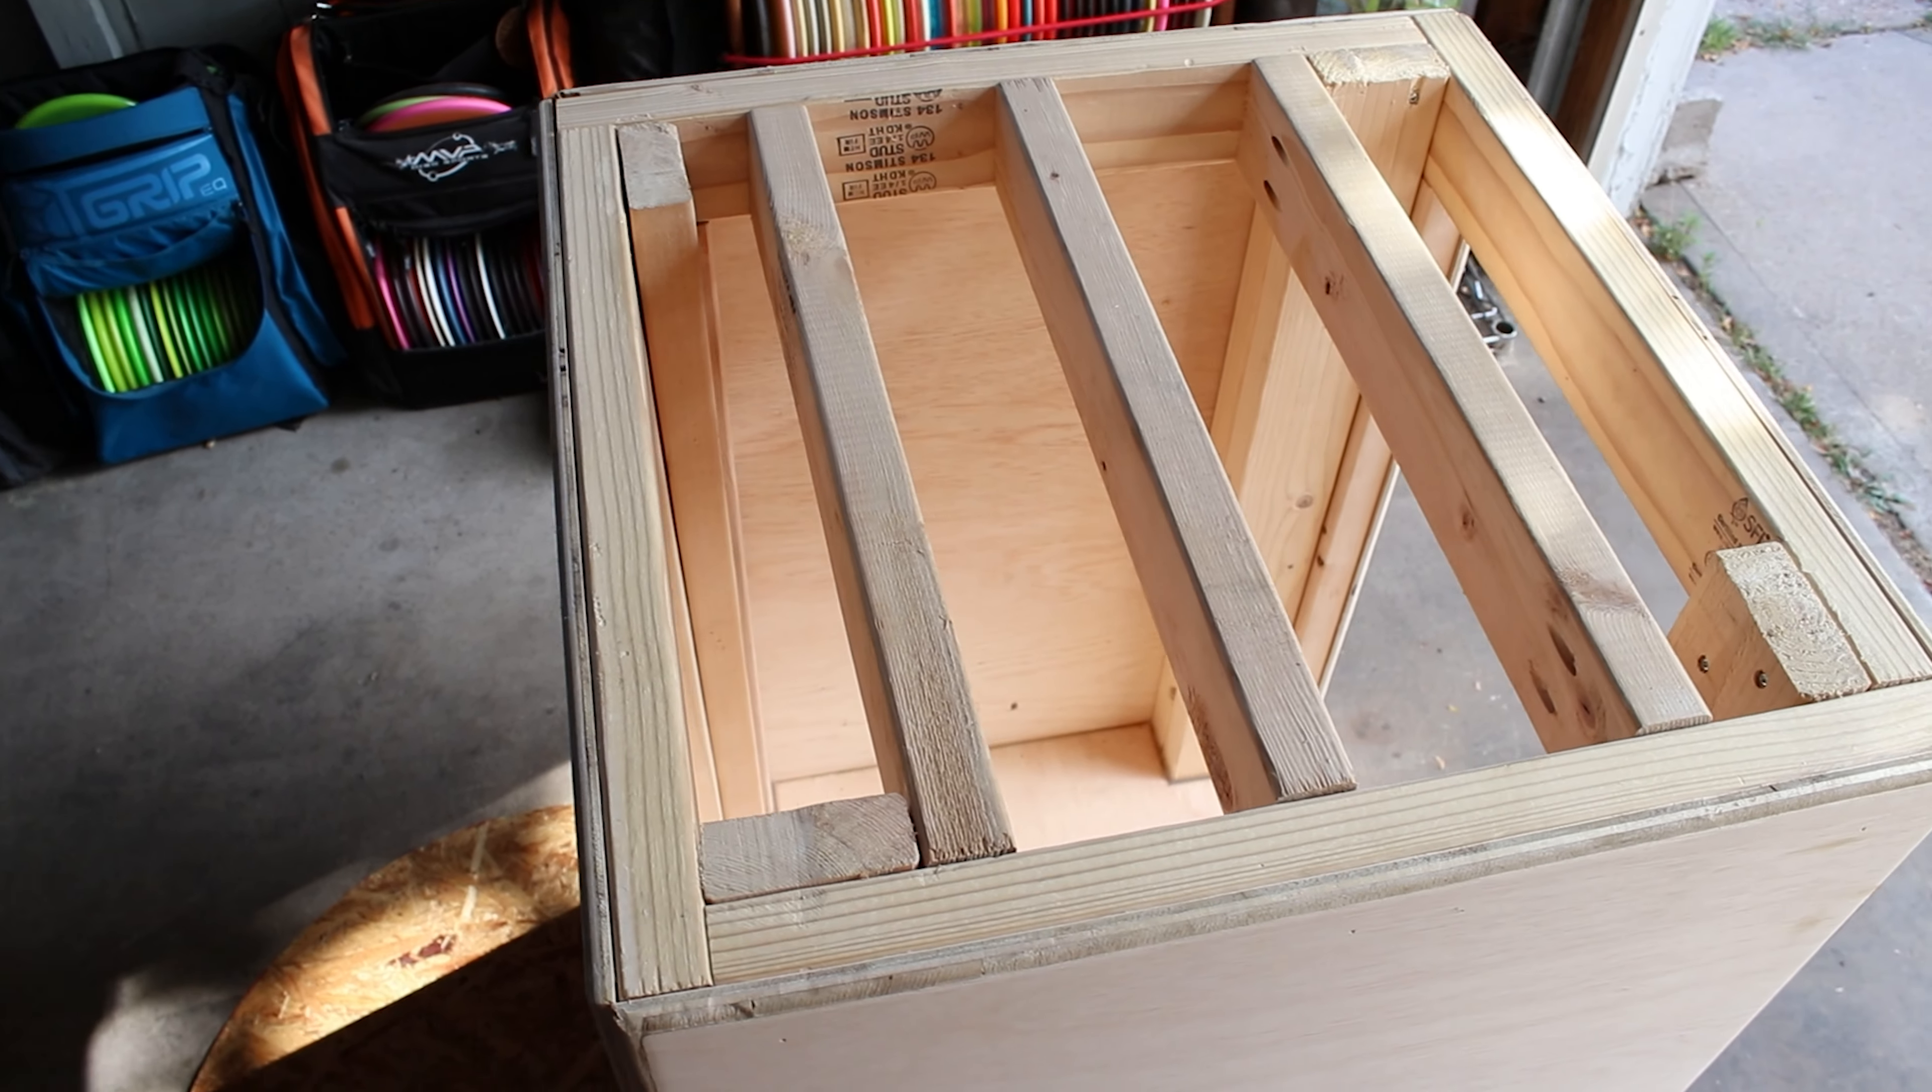And just doing a couple shots over, you can see that I put a few cross braces on the top just for added rigidity and structural integrity.